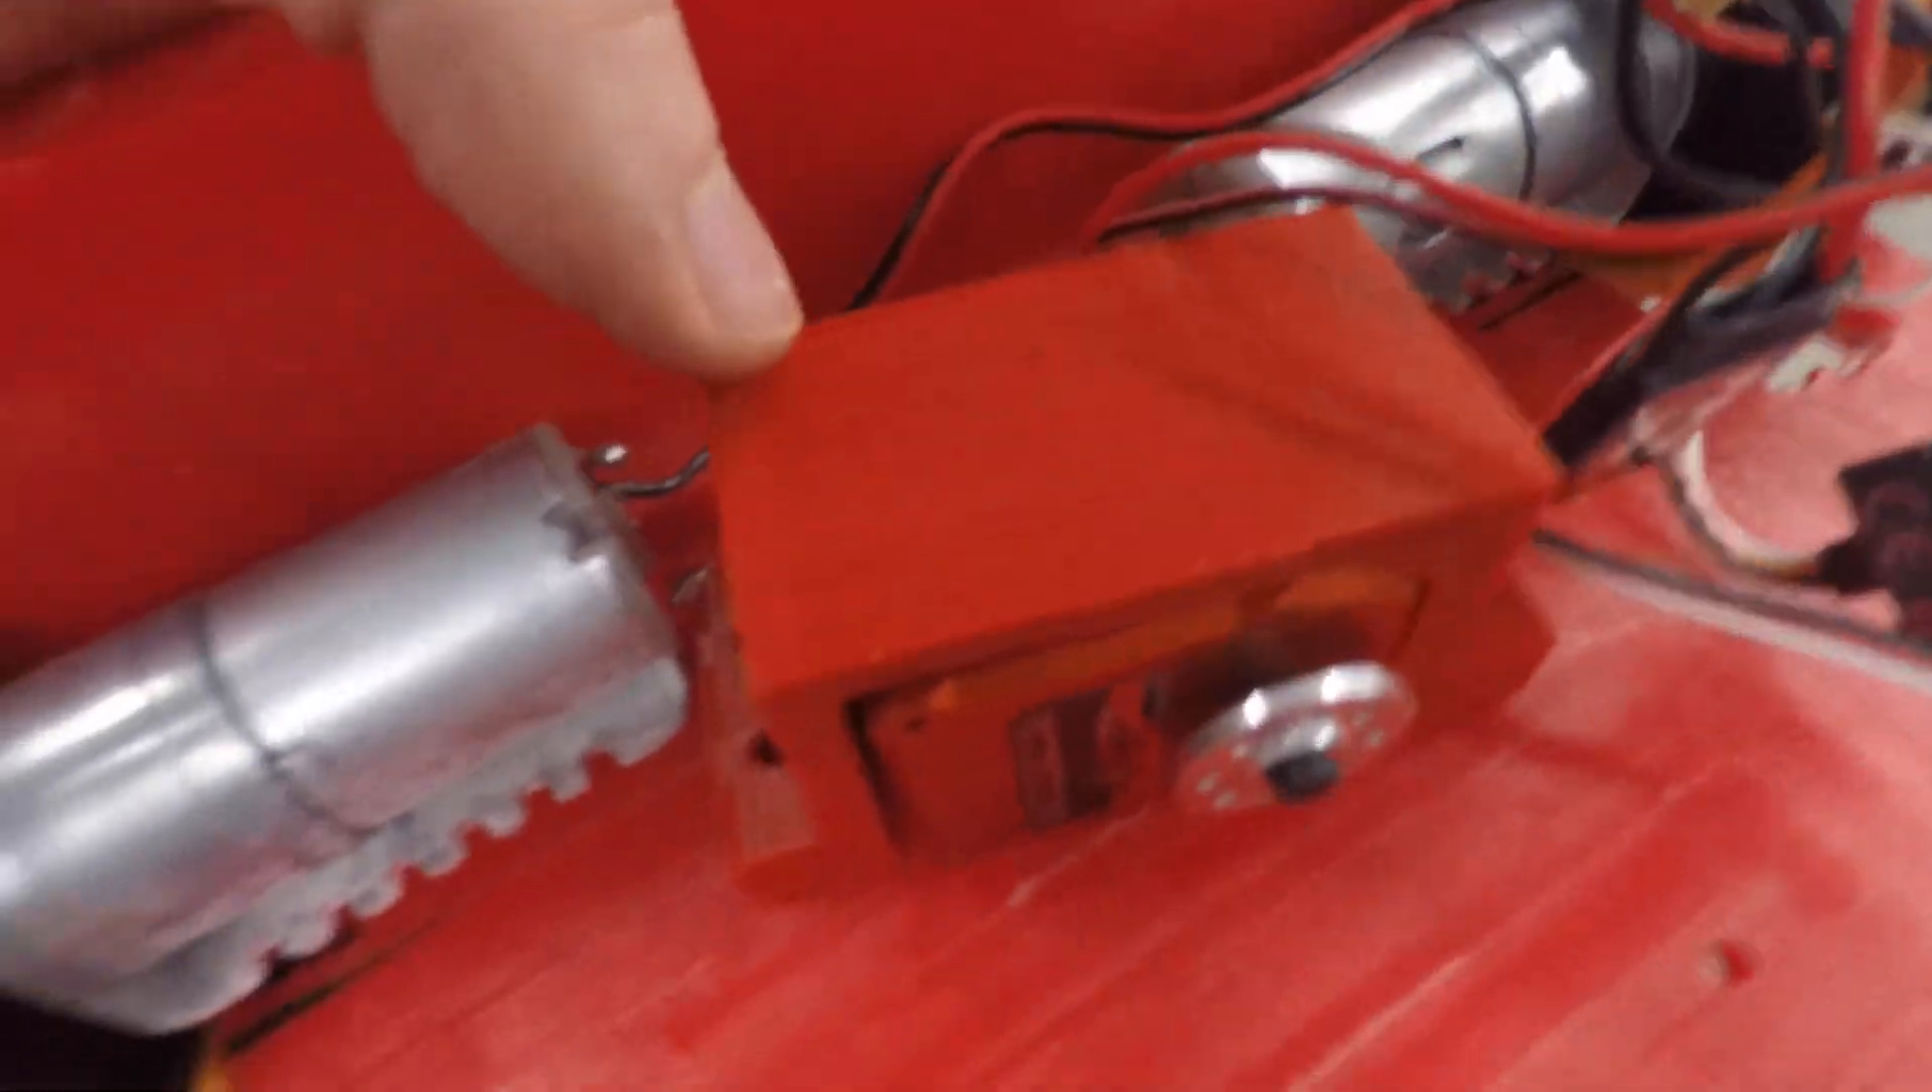After printing the mount, I've attached it to the servo.